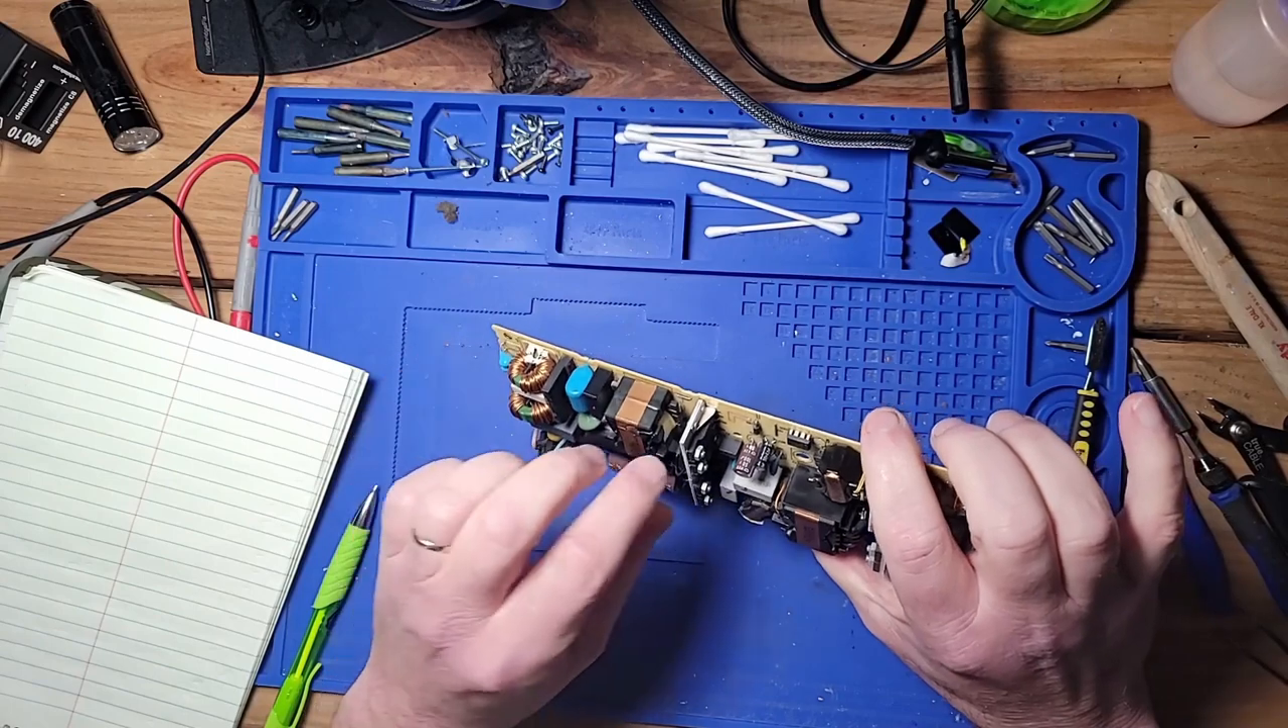All right so I got the power supply taken out of the case.